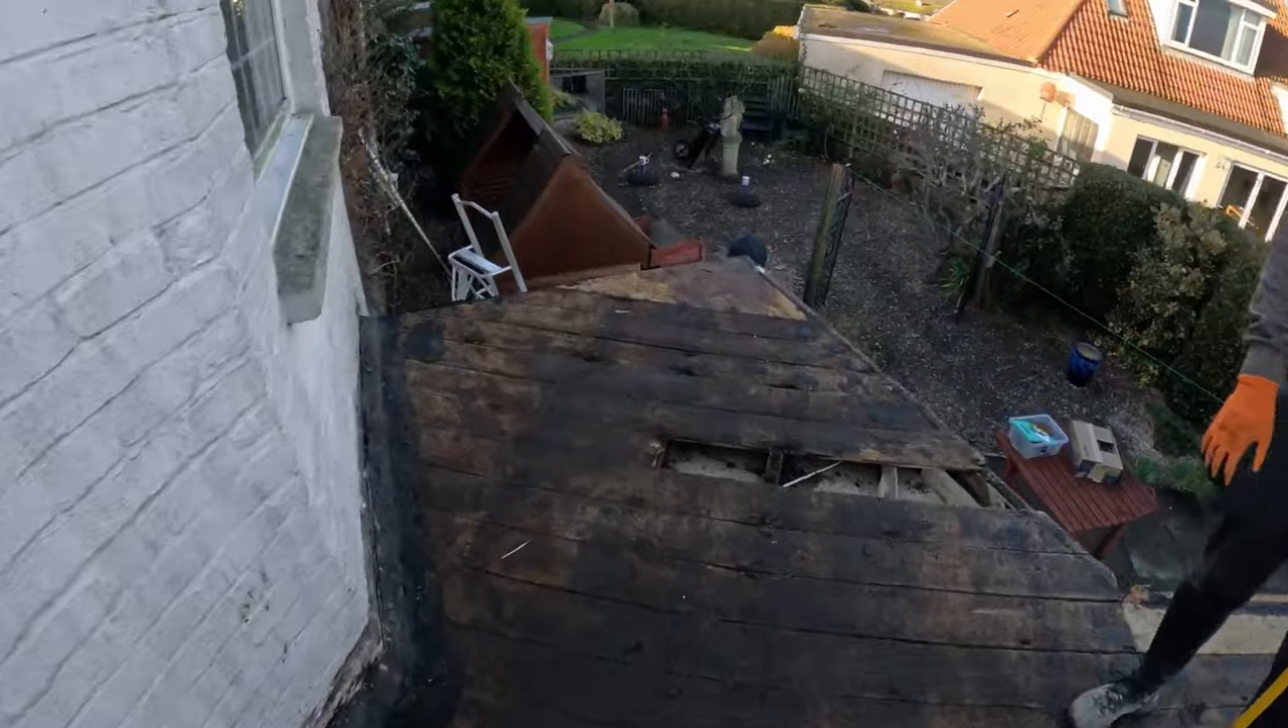There you have all the felt is off now. You can see all the boards are in there.